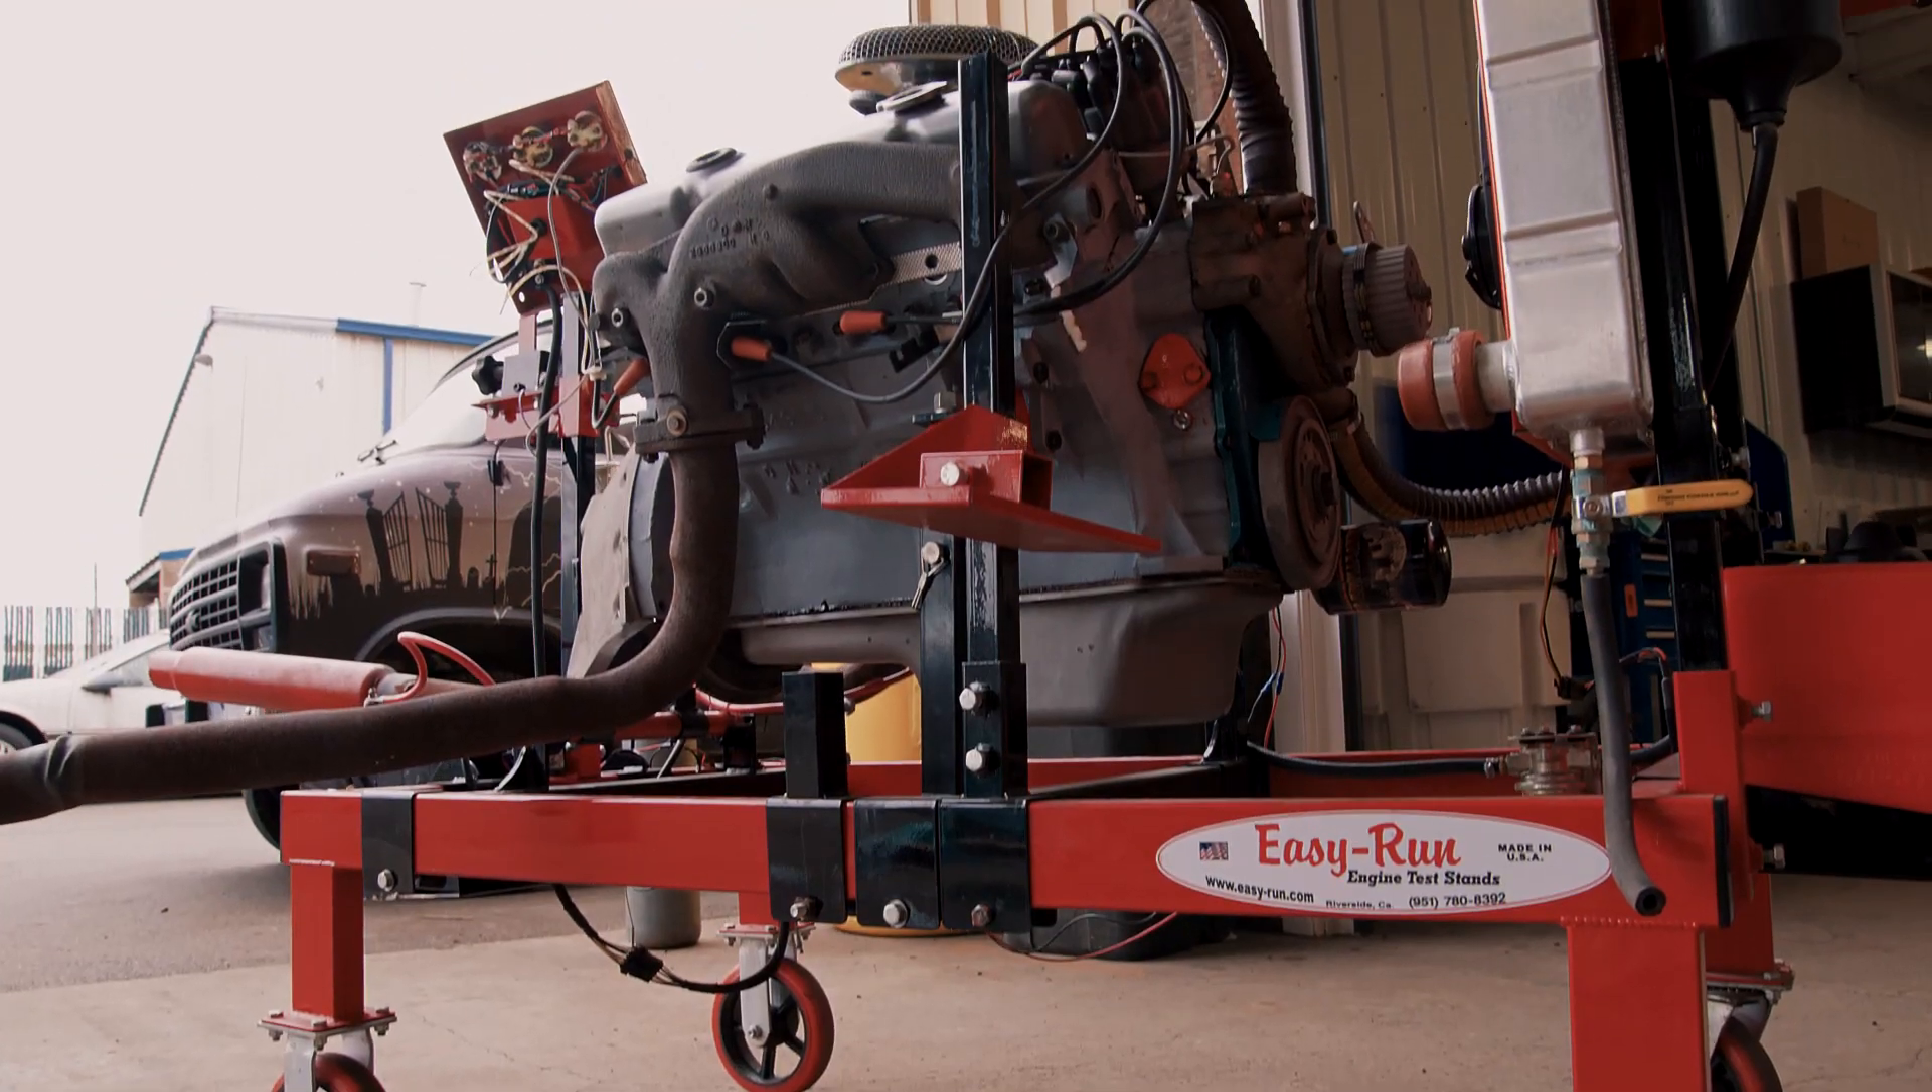We have our 440 for the vanishing point challenger completely assembled.